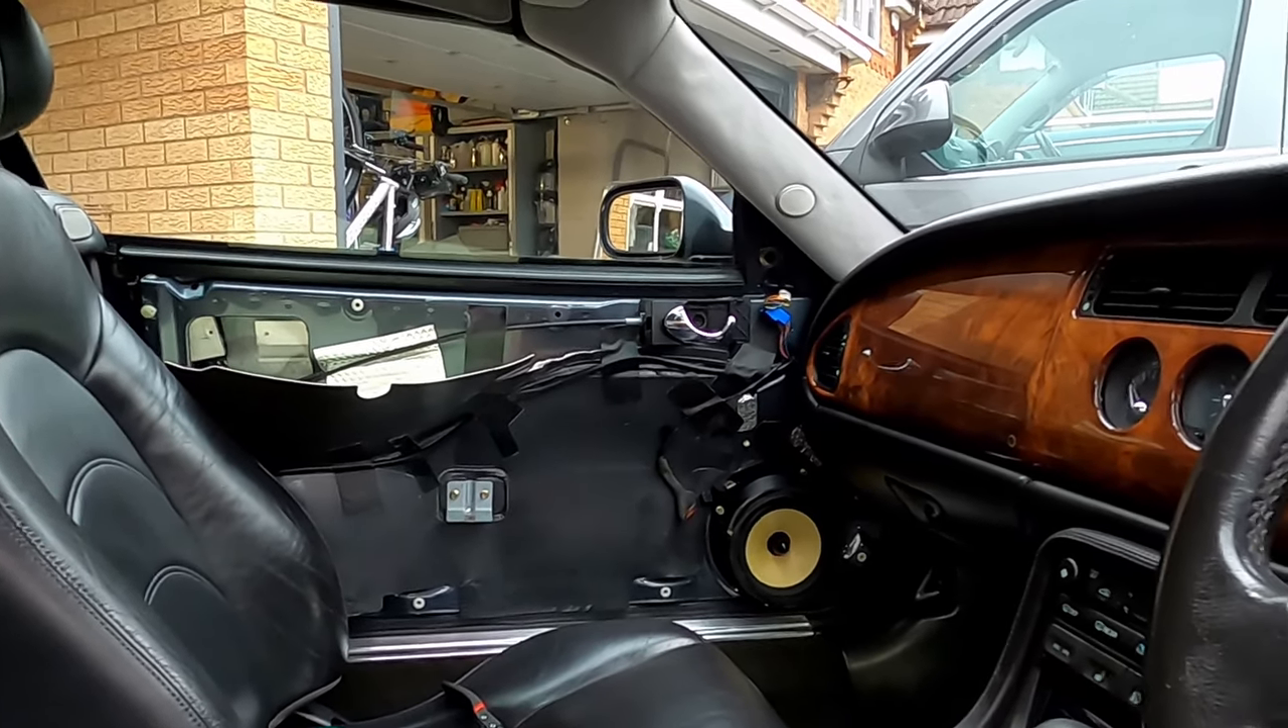As you can see I've already got the other door card off.